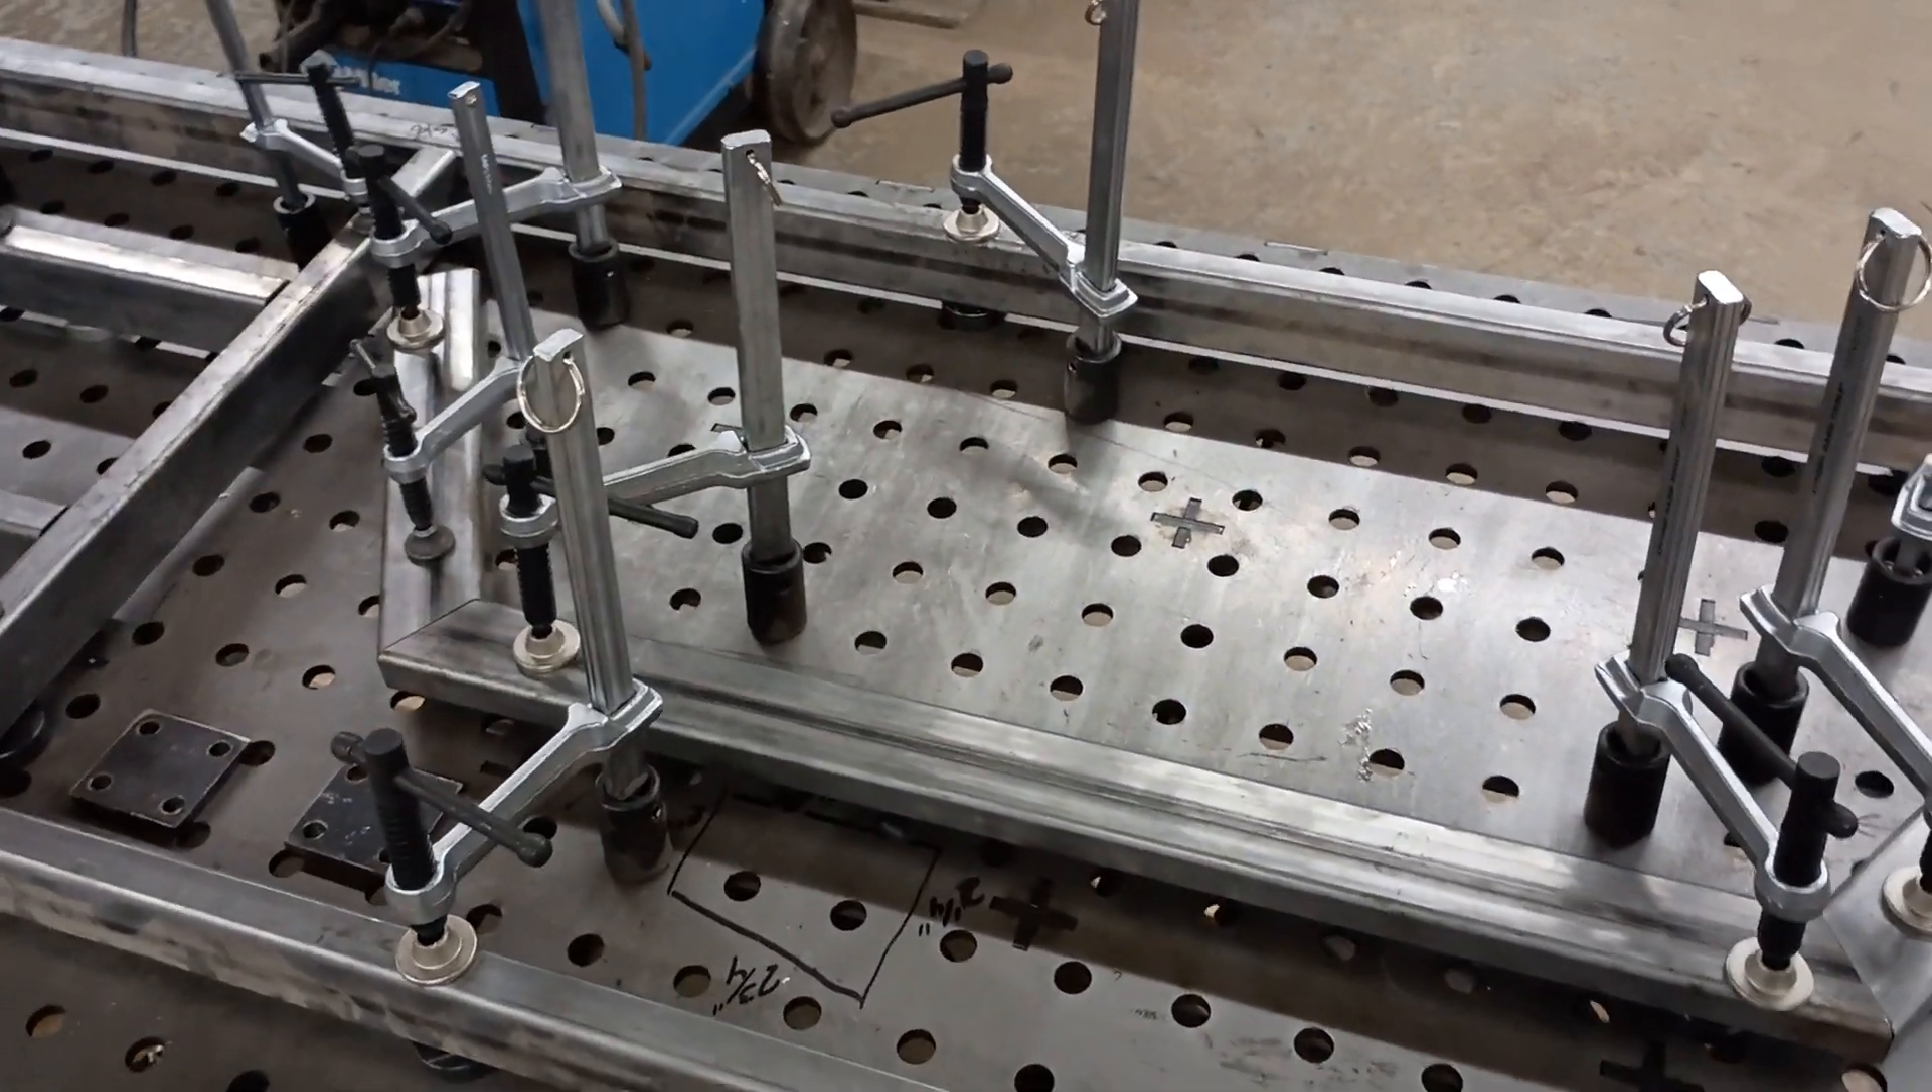Every piece is clamped down with a clamp that is seated in one of these holes.